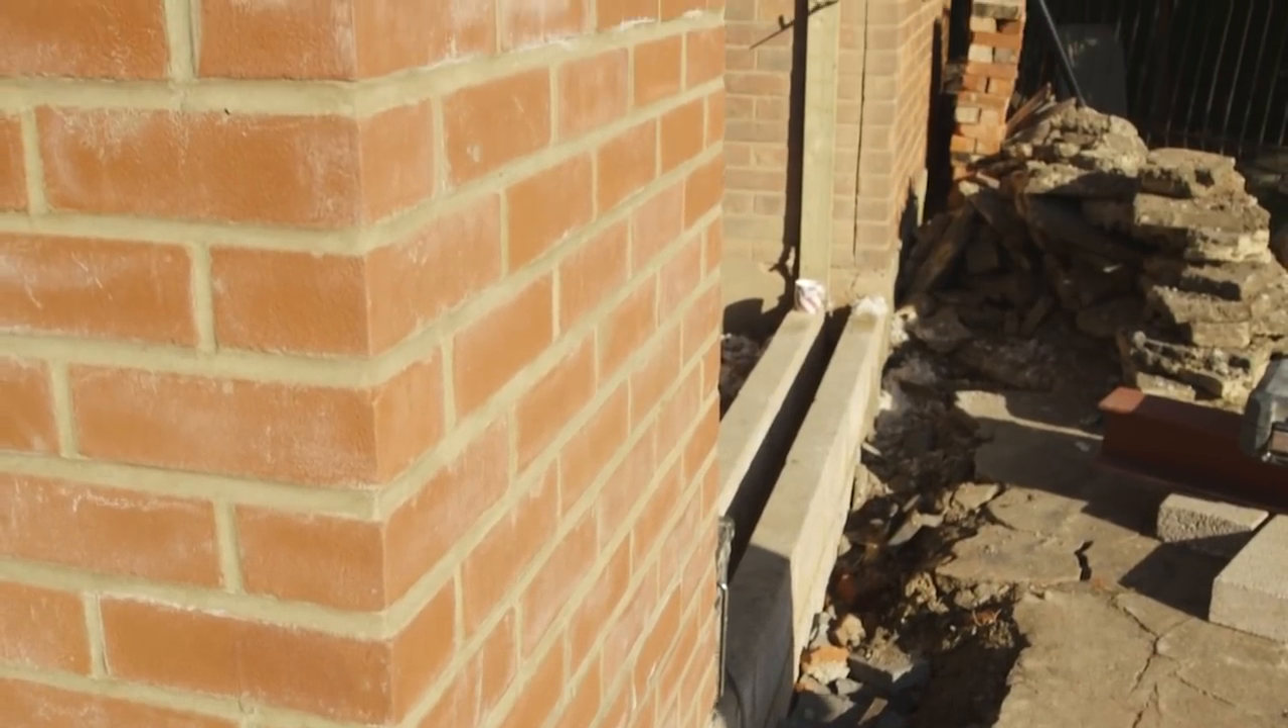The brickwork's gone up on the outside, the facework.